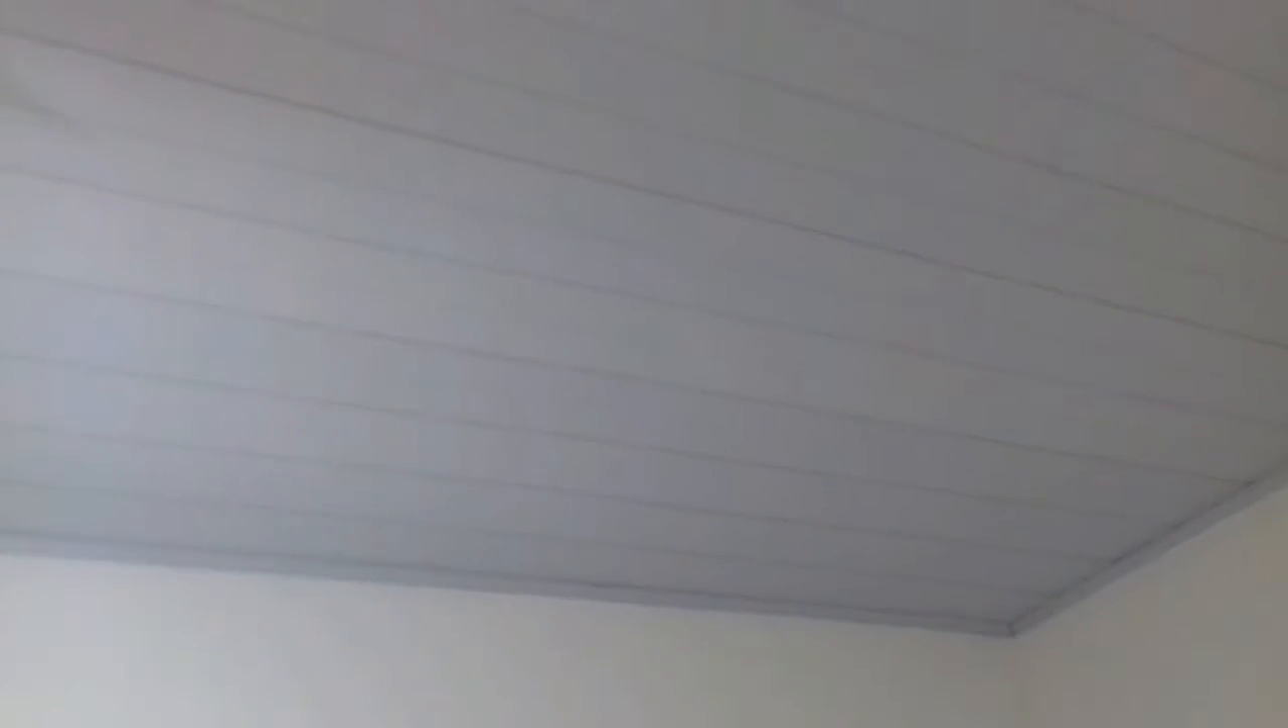Aí o forro de PVC, já está instalado. Agora falta só jogar a tinta em cima aí, para a gente ficar com o serviço pronto.